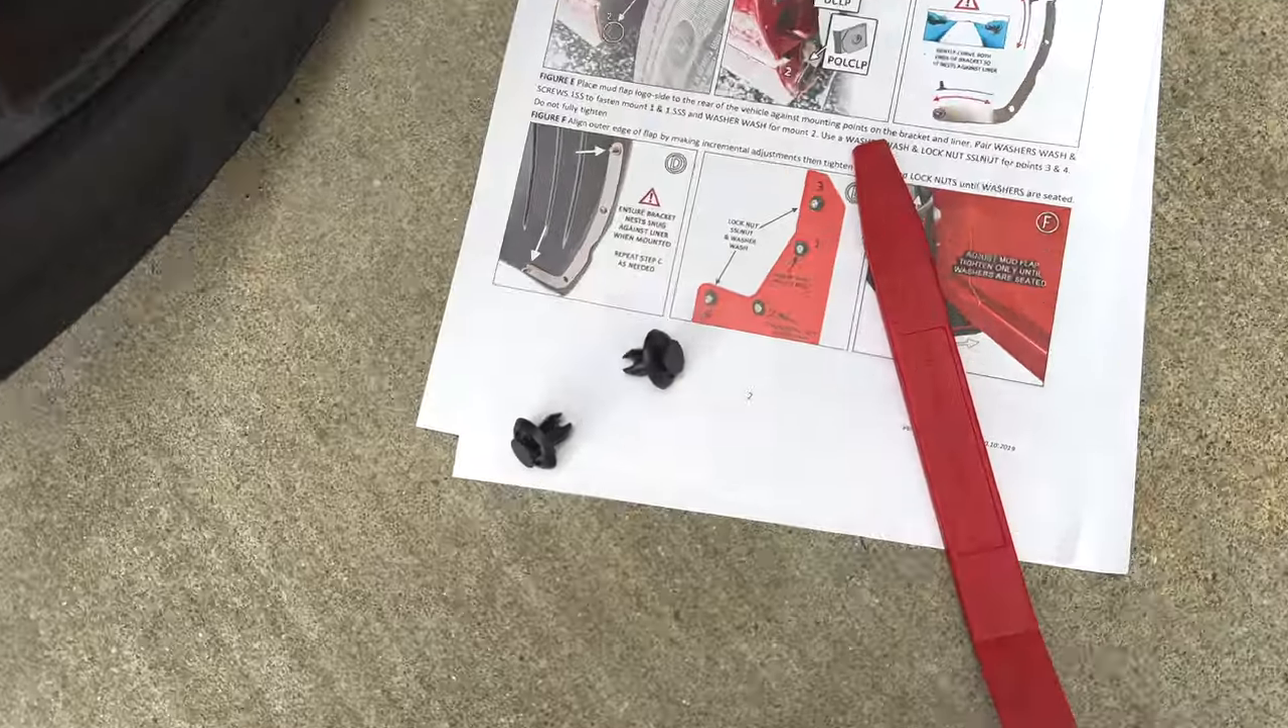So i just removed the fasteners.